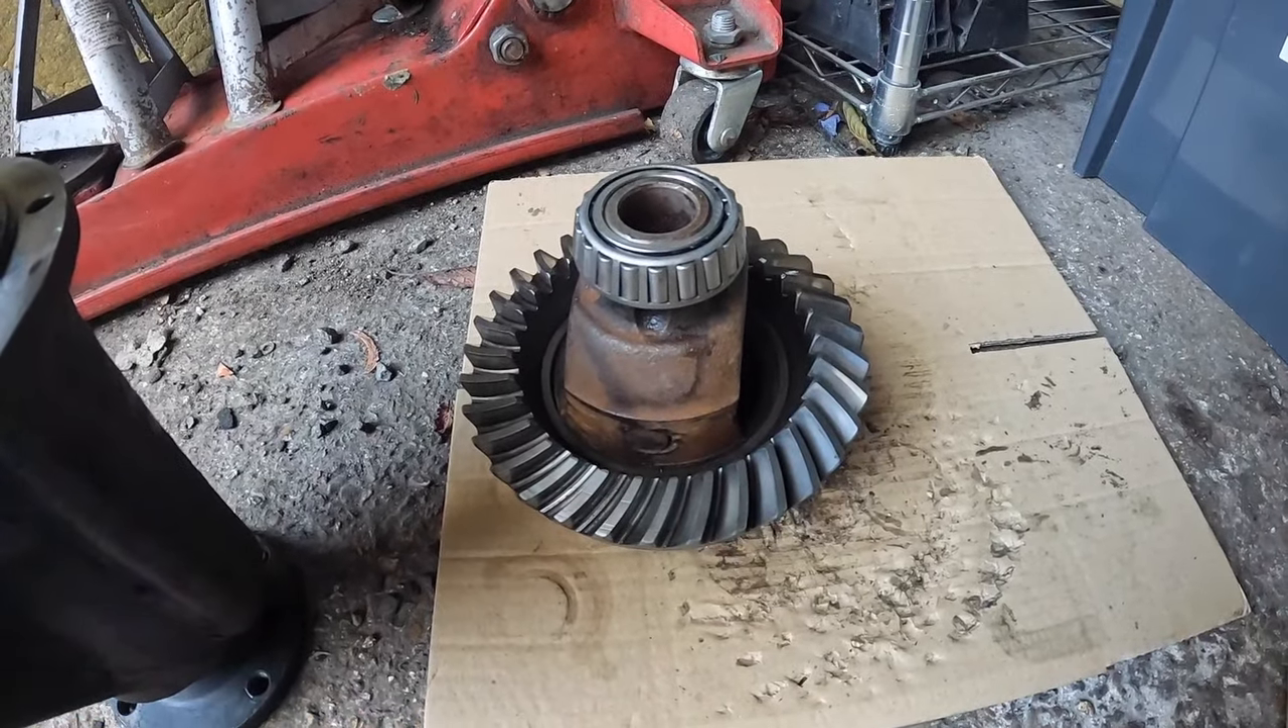All right, so now the crown wheel's fitted, I can actually think about getting this into the diff casing.